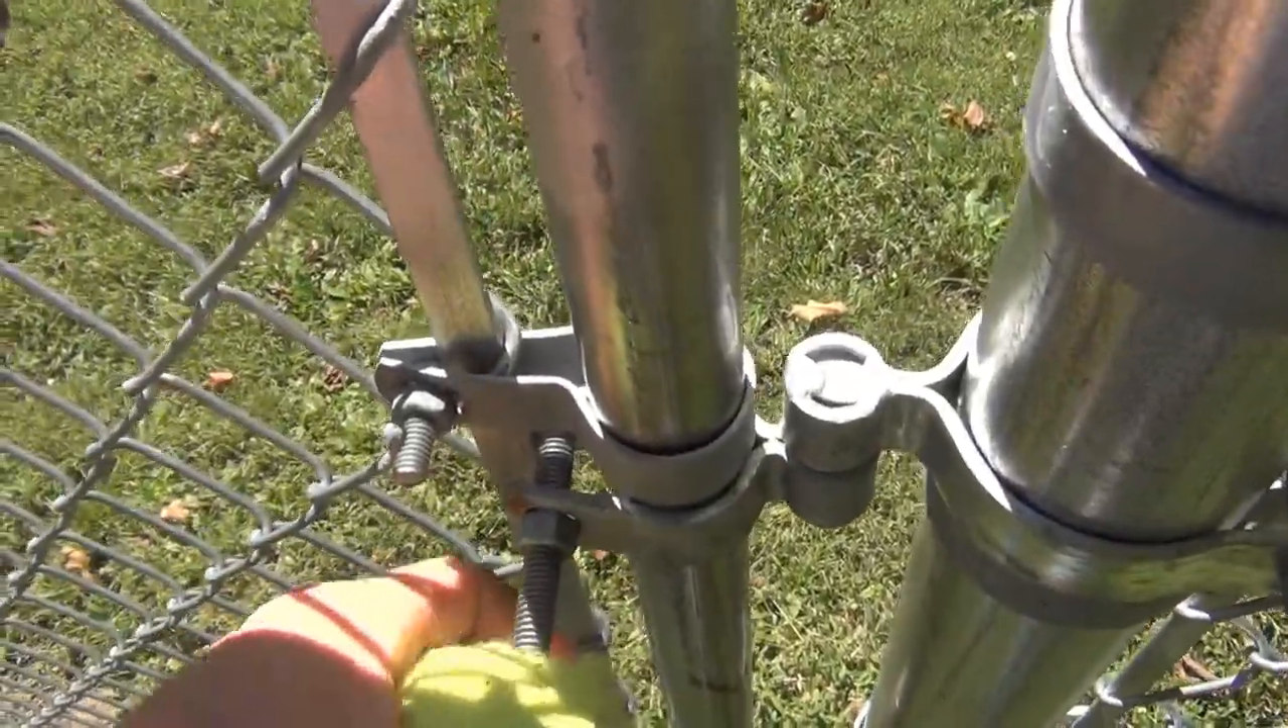I have this particular thing right here this bolt sticking out a little too far.